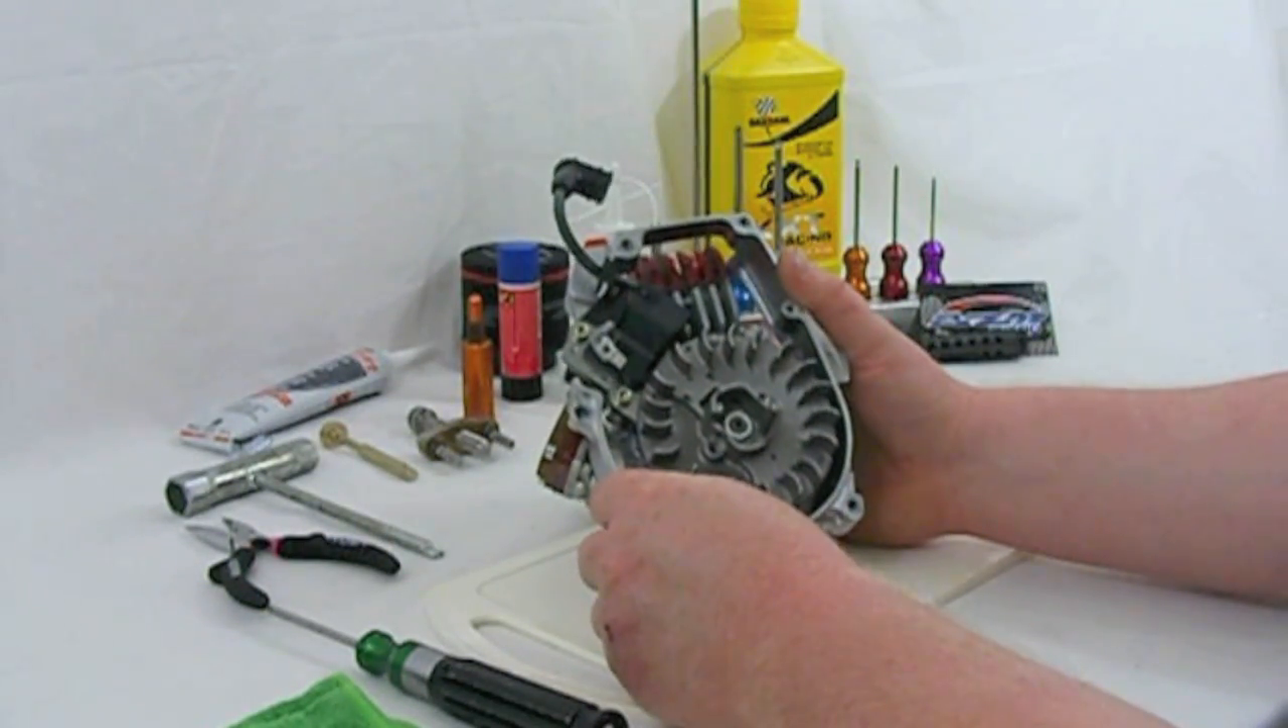Ok now we've exposed our ignition coil and our flywheel.